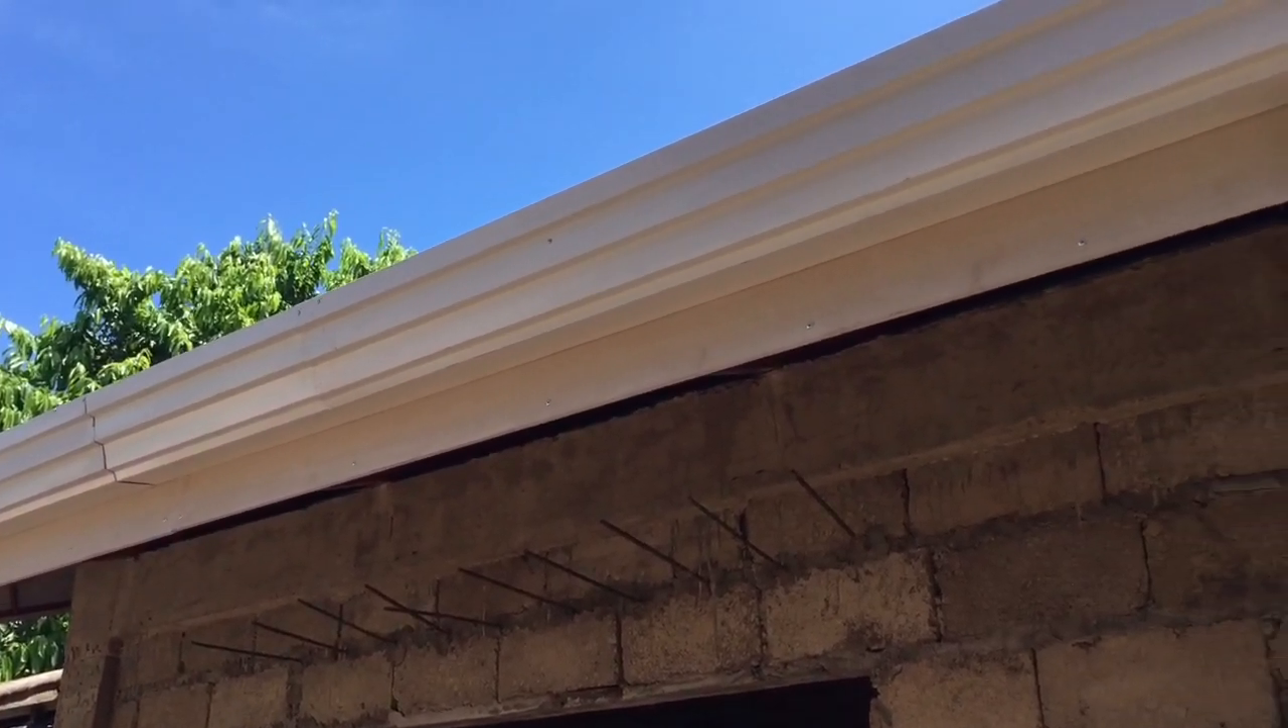Ito na yung banawi type na gutter na din mga tol na install na nila.